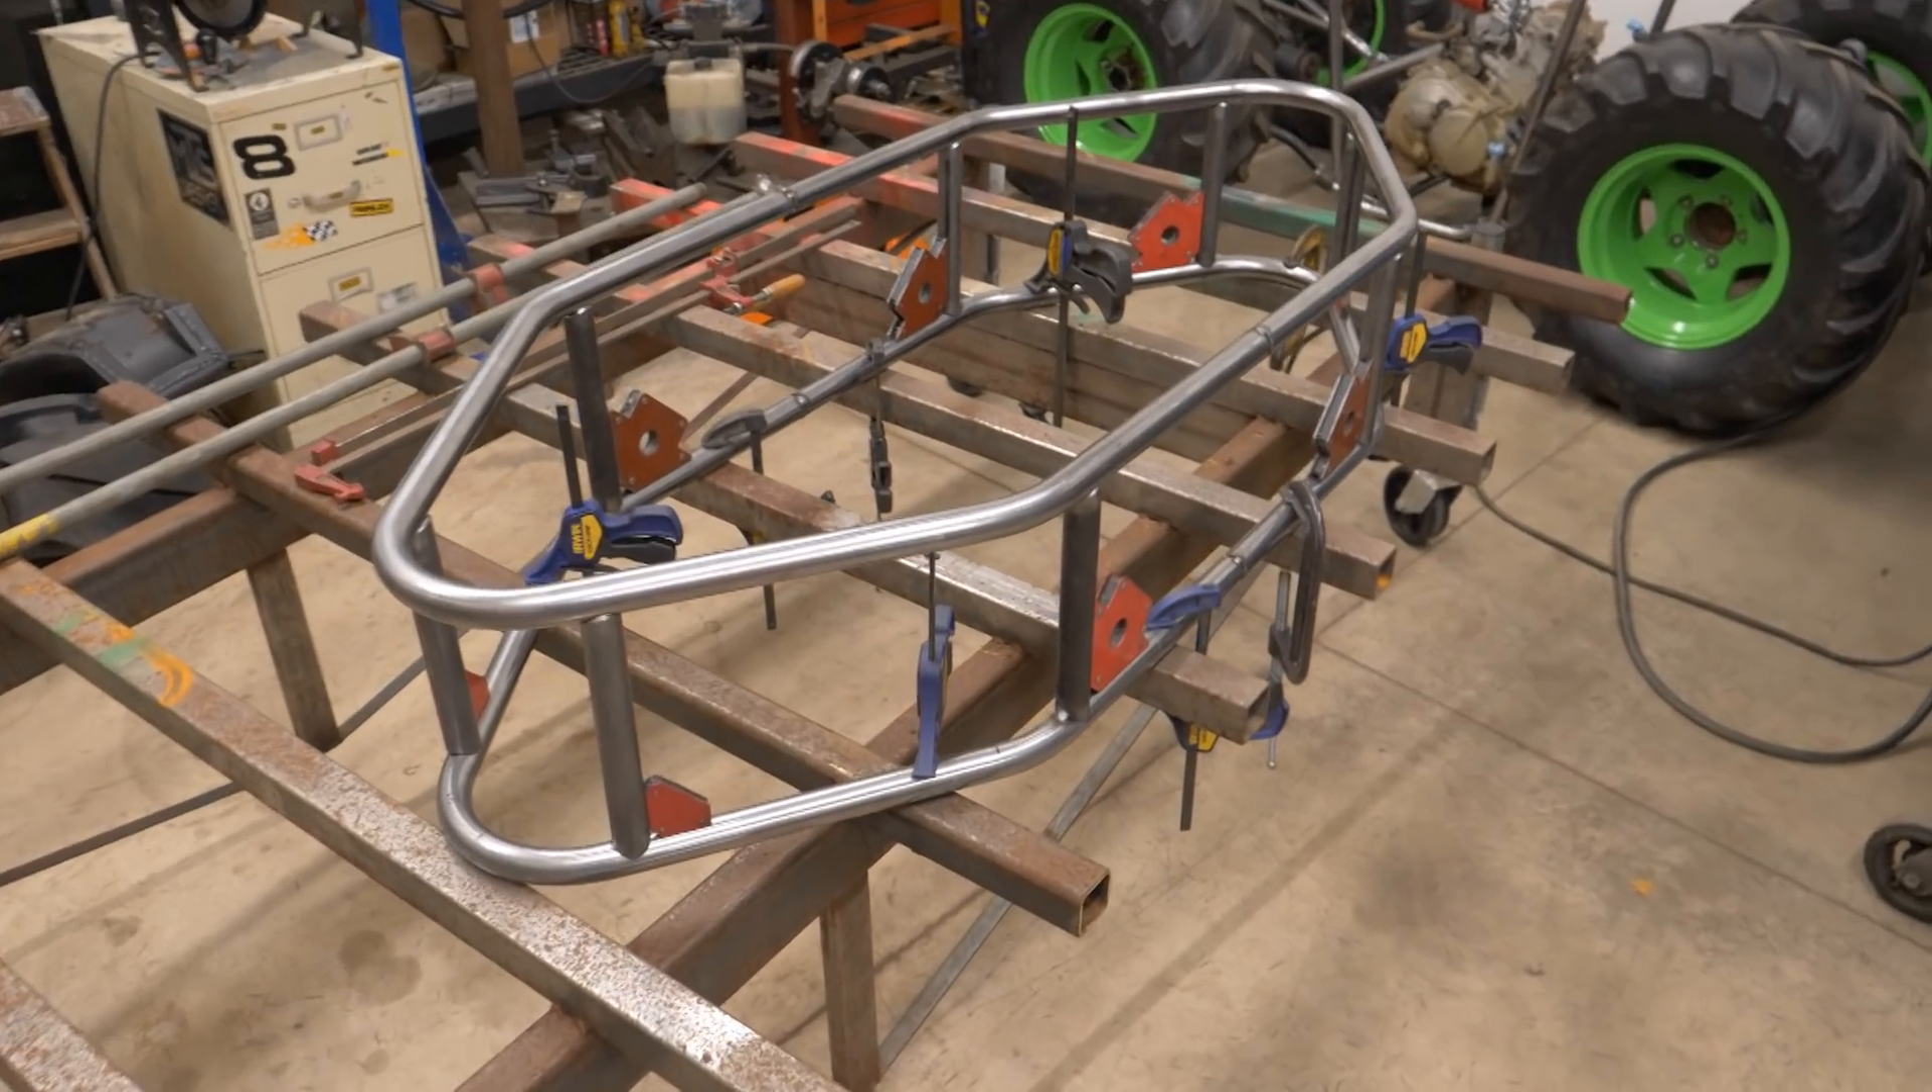Check it out we've got the main part of the chassis kind of mocked up here got some magnets and clamps holding it together.